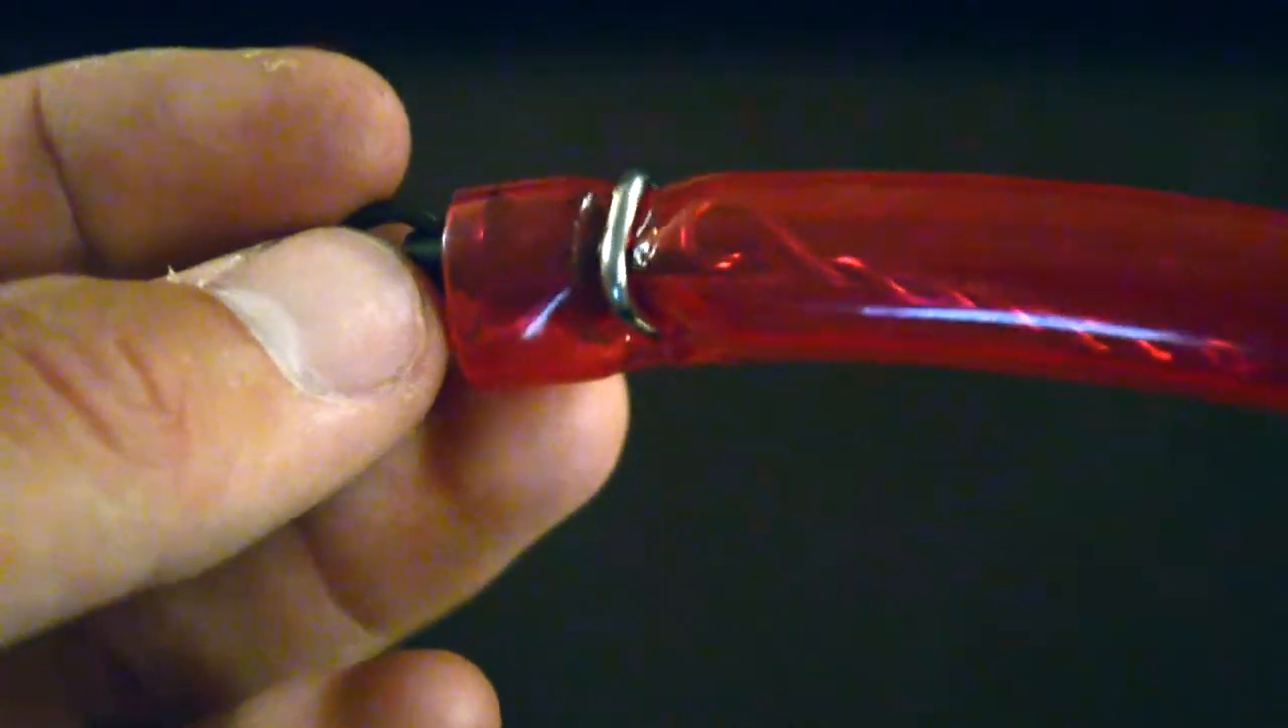This is now what the hog ring looks like attached to the top of the tube.